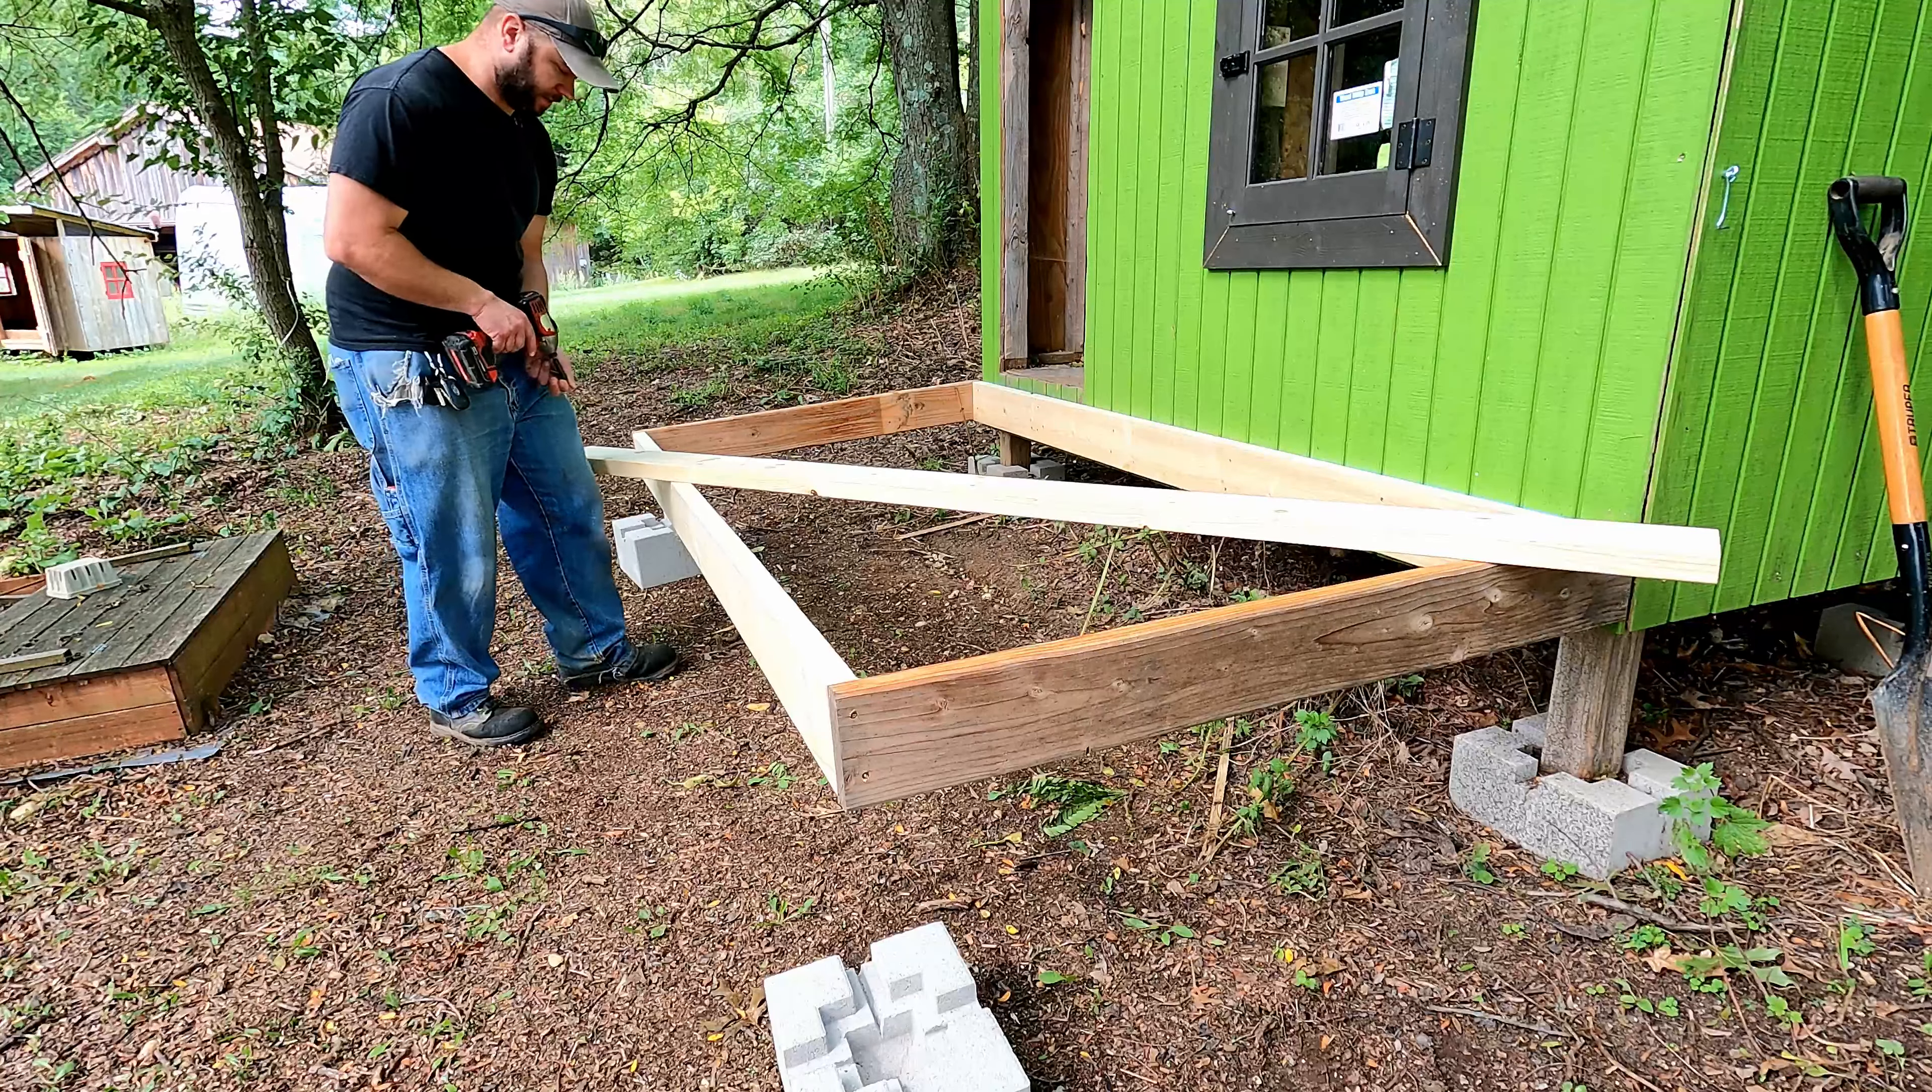So I got the frame built.